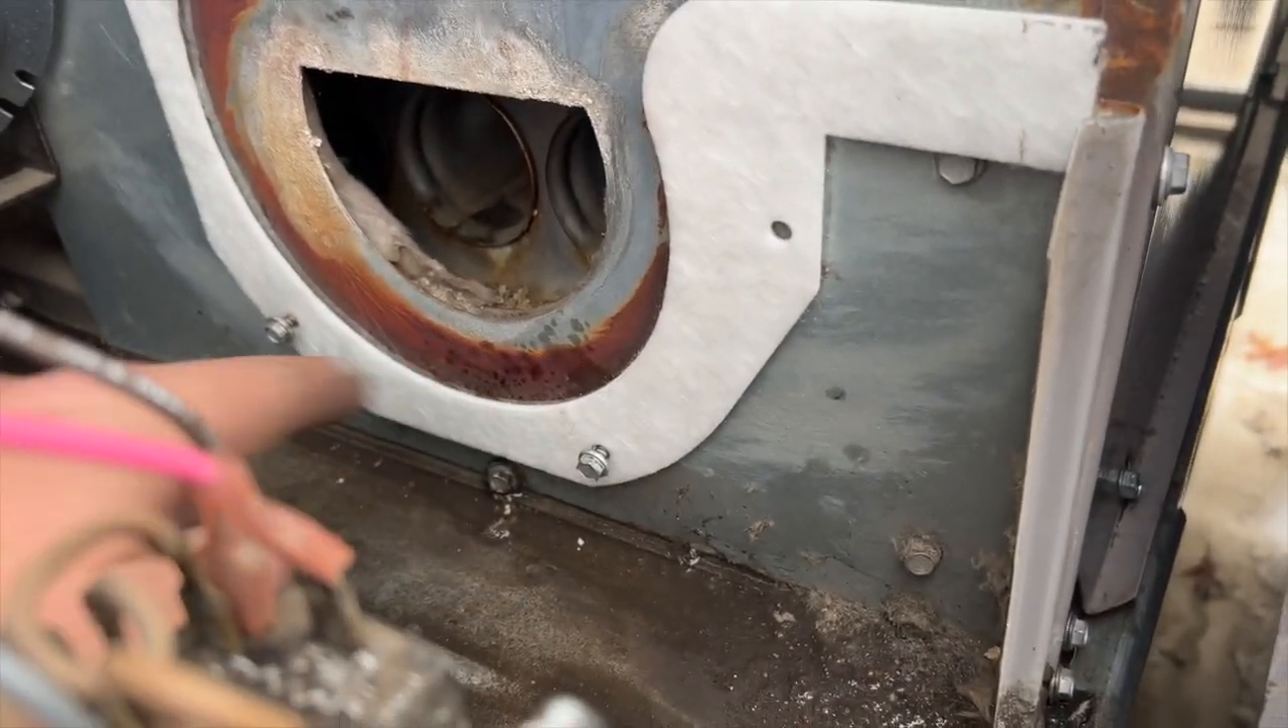I got my gasket in place I put two screws here sticking out because they're open holes on the bottom.